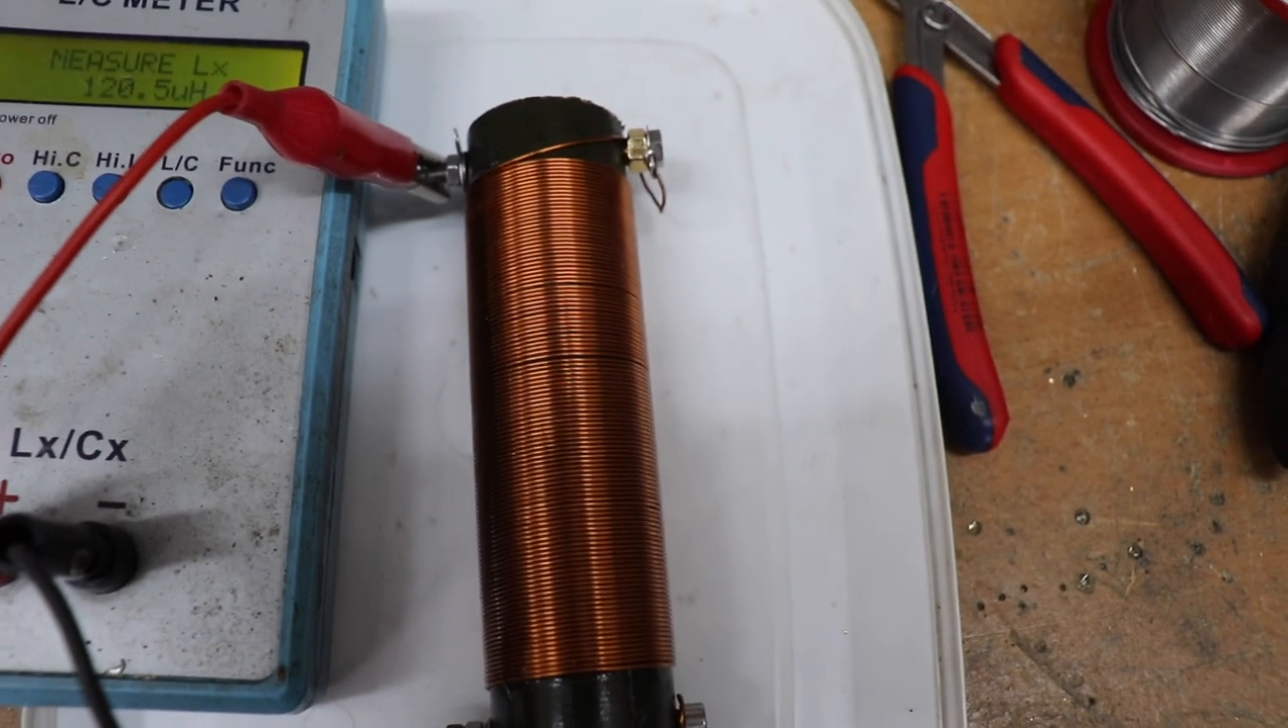I've just put some screws on through the fiberglass former.